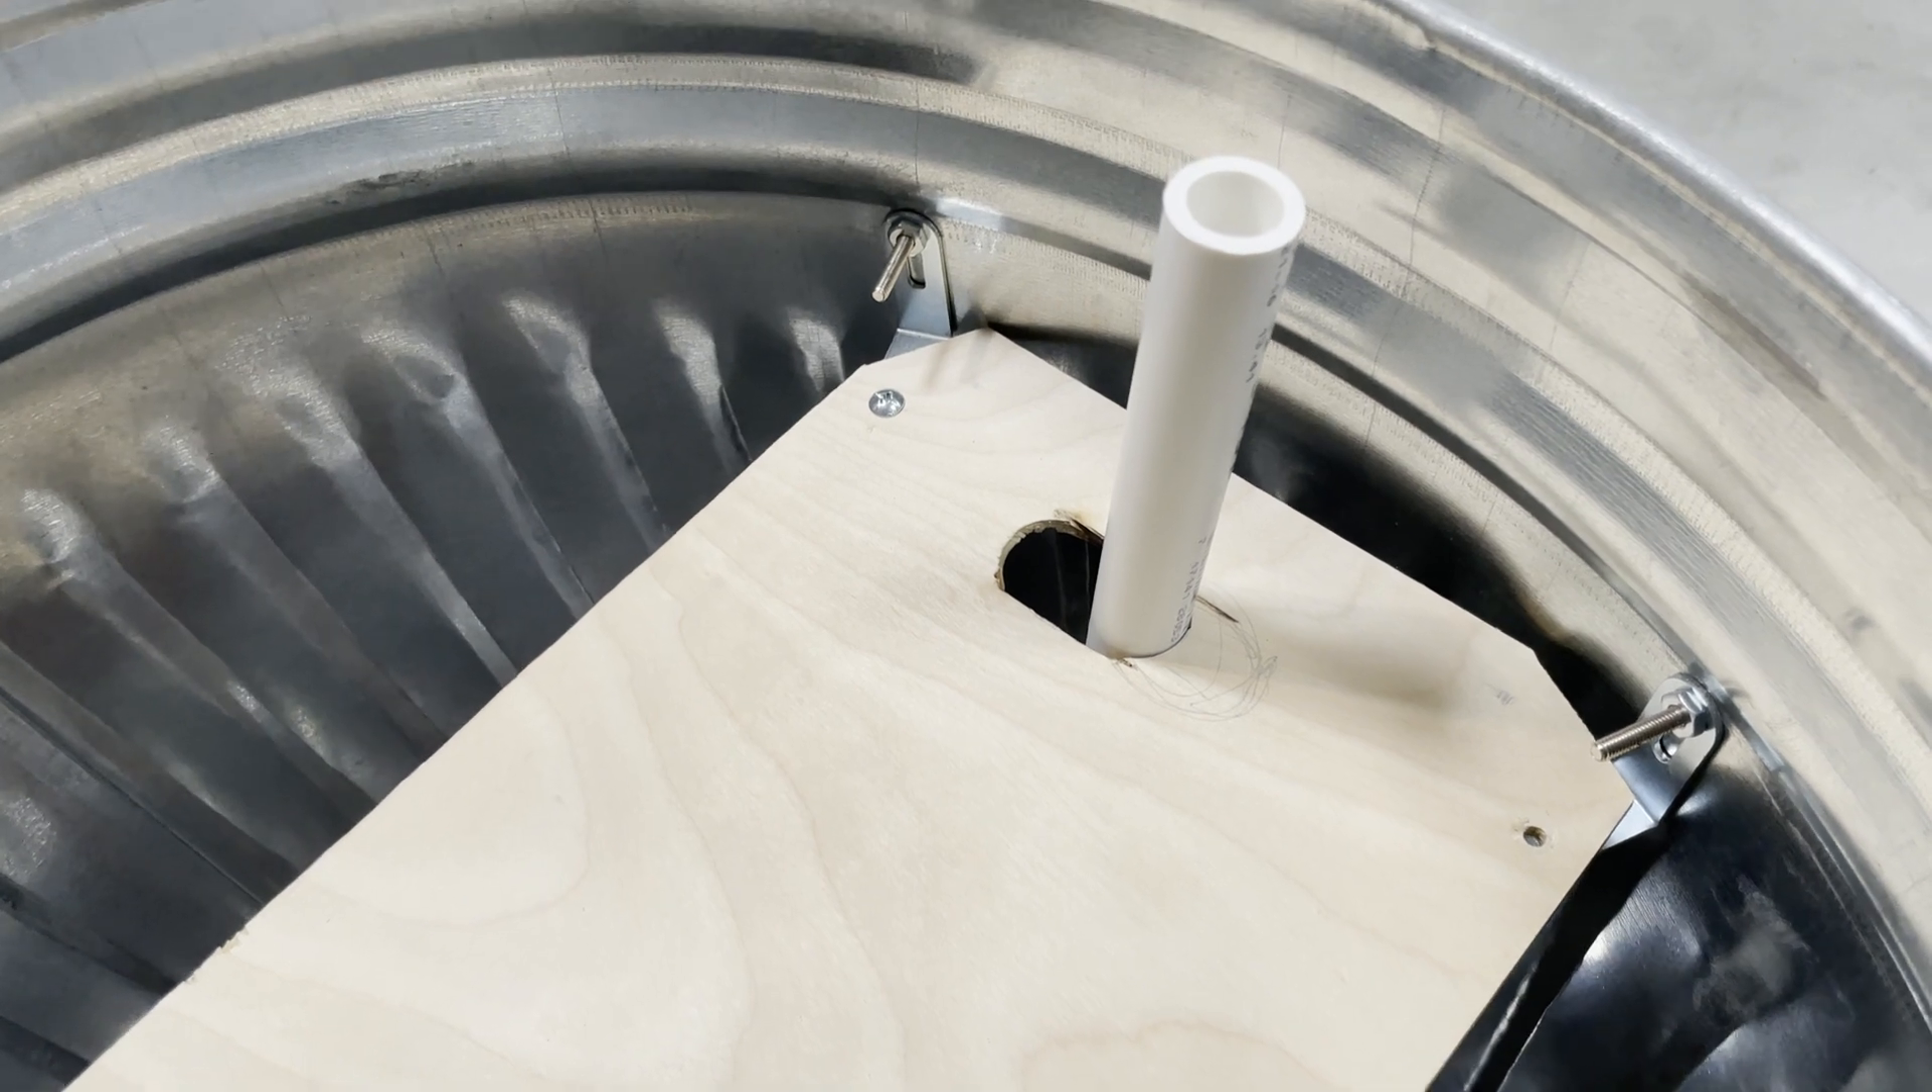This wooden board also has to be removed it's secured by two screws.